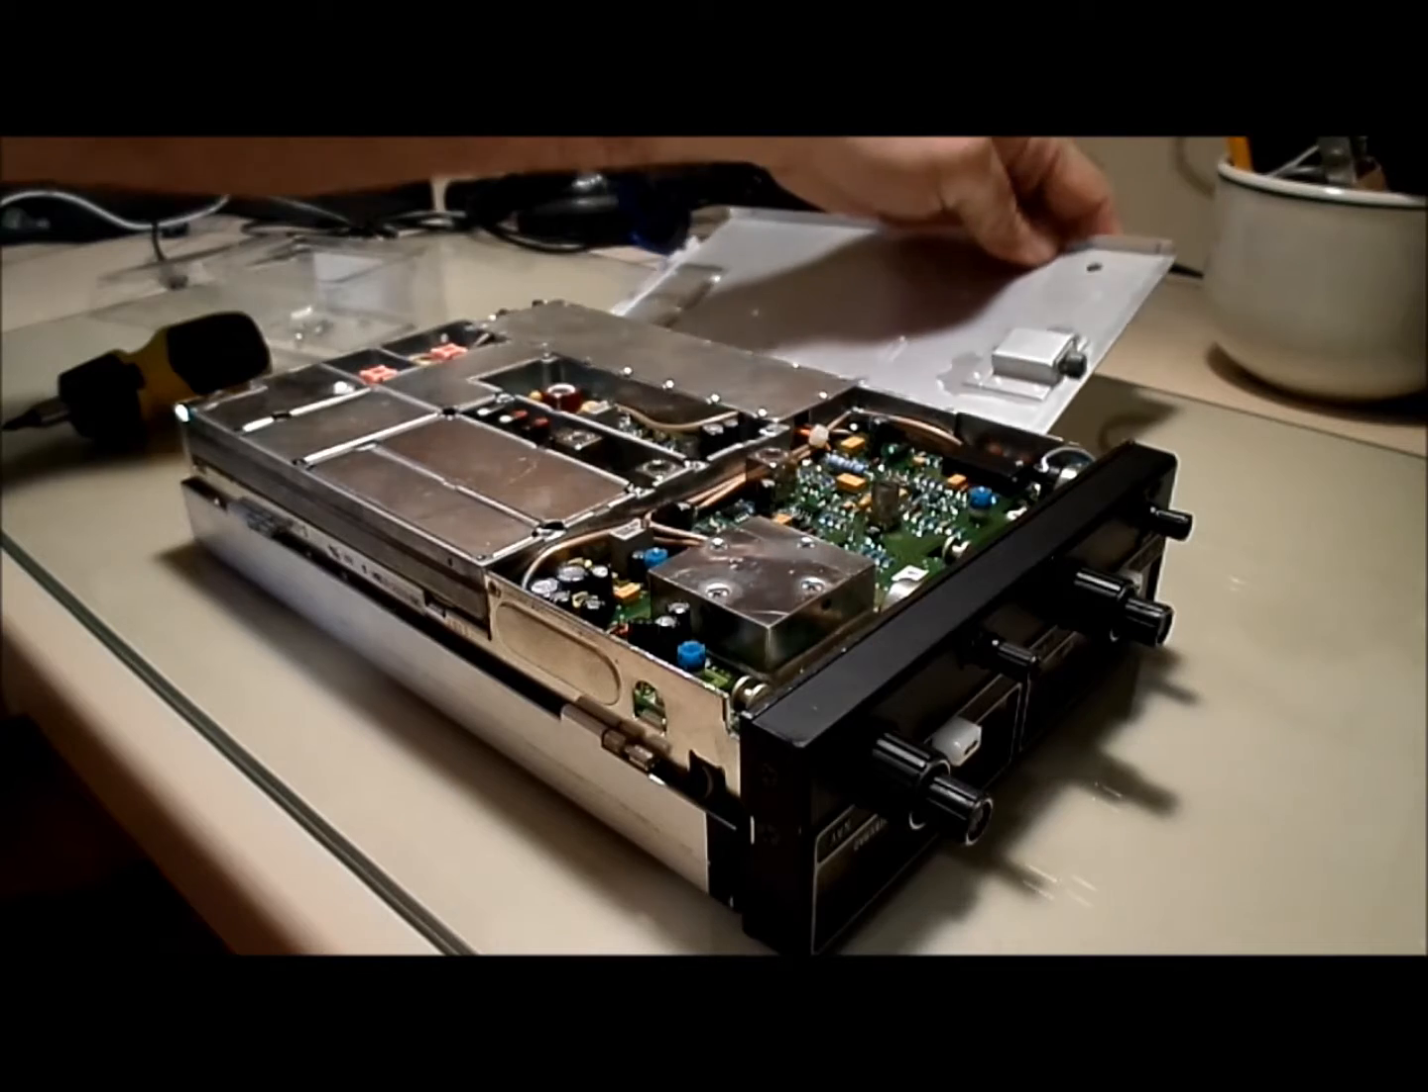Okay, so I have removed the twelve screws, and now this cover comes off just like that.